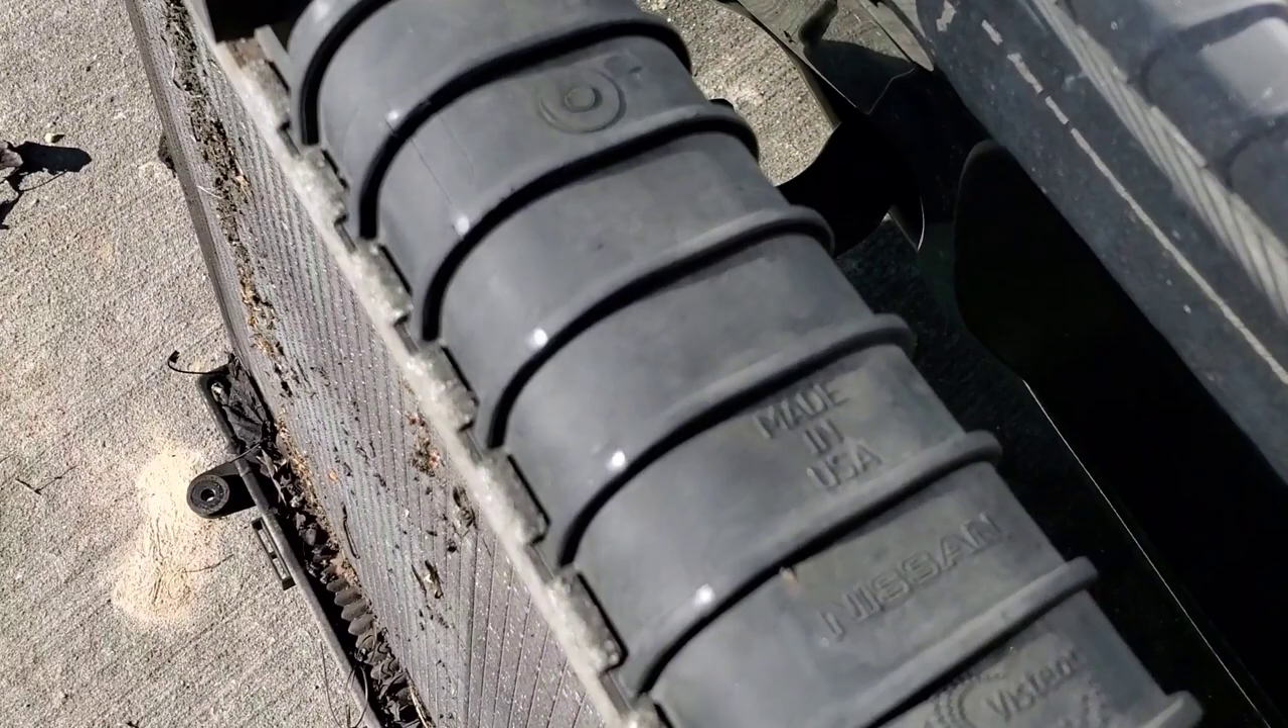All right. The radiator is out.